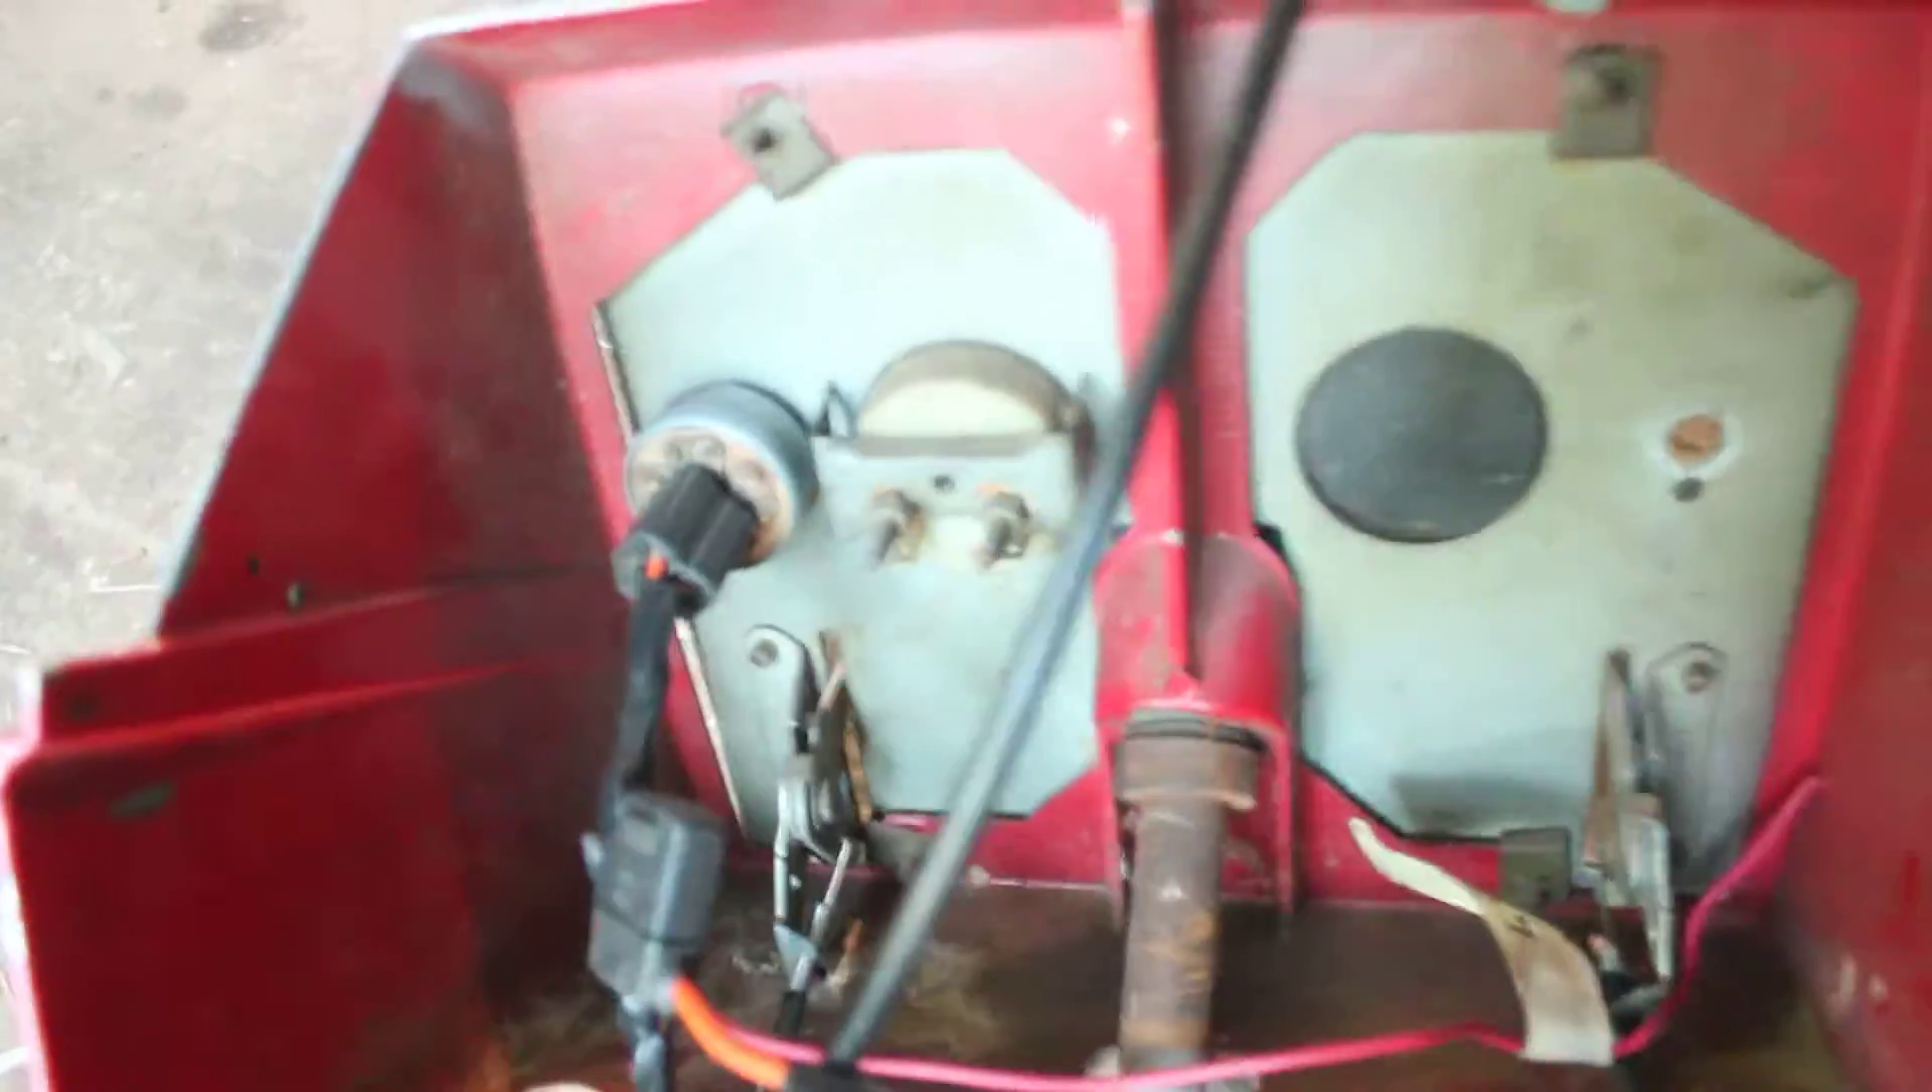There's one more wire that will go into the amp gauge but I don't do not have that hooked up.